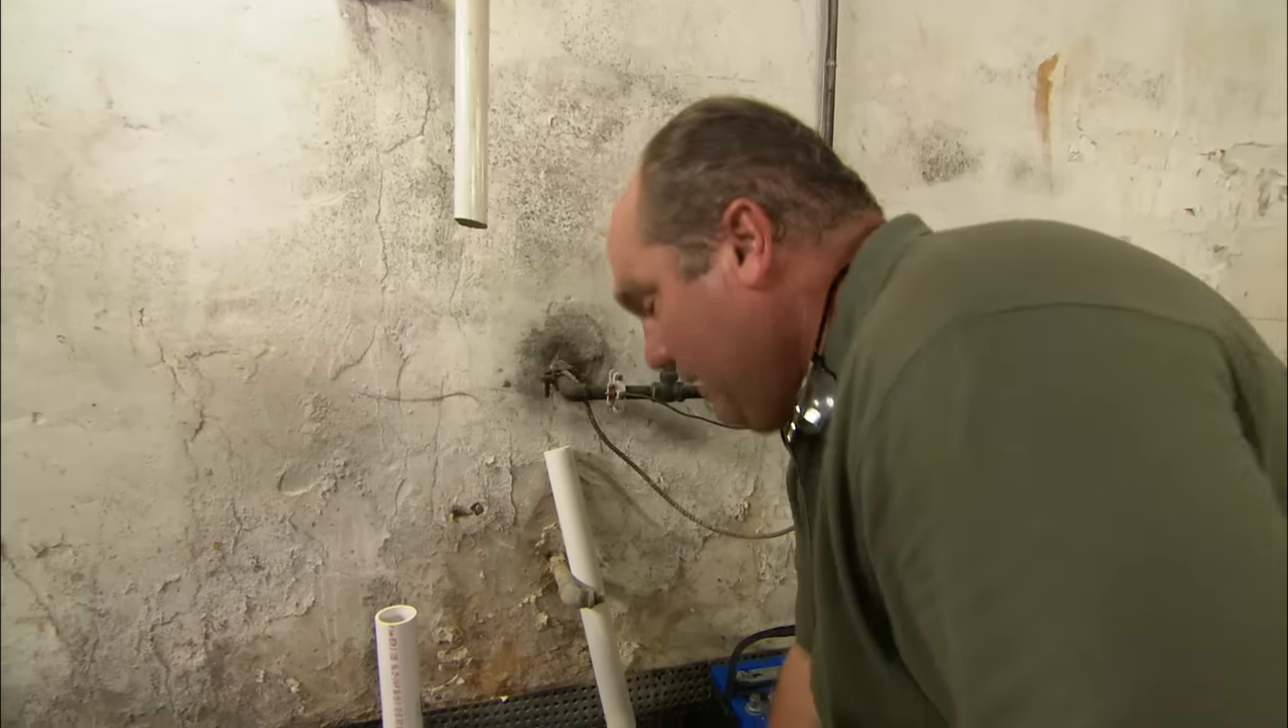You can see that when this pipe comes up it doesn't quite line up with our old work right there.